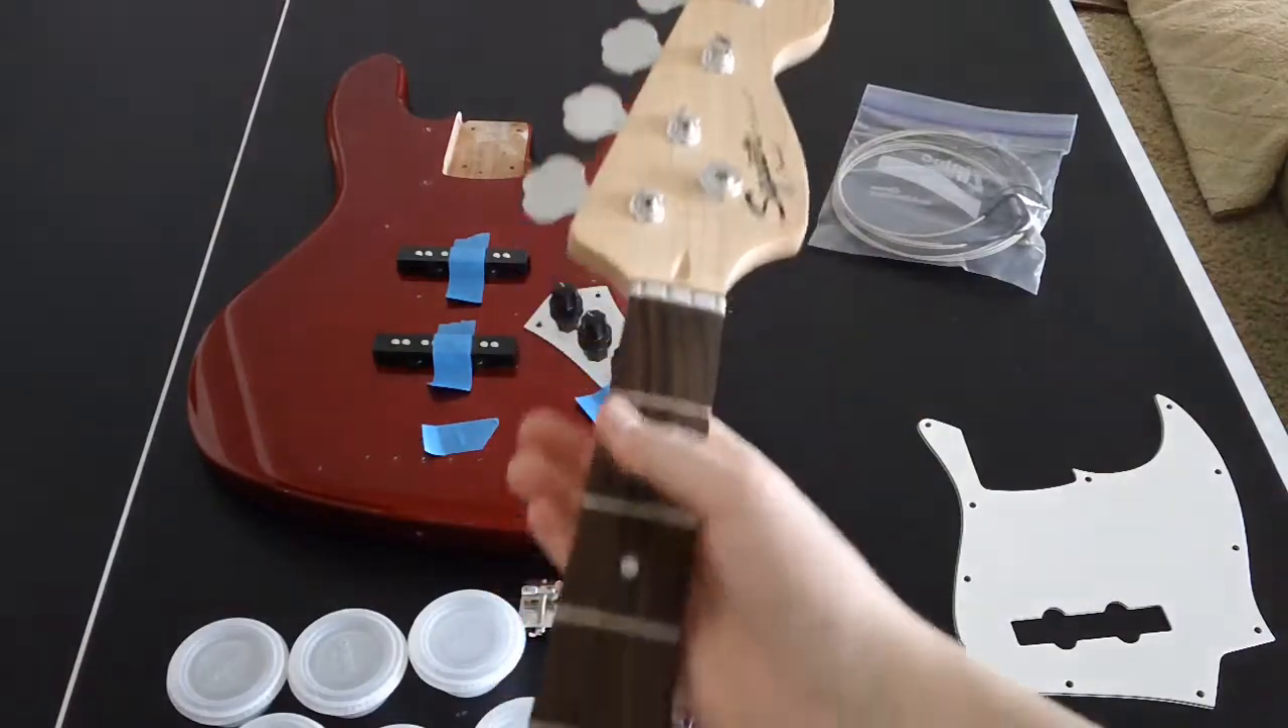Here are the strings, and then the pickguard, just the white pickguard, and then the neck, which just had the bolts in it, came off.